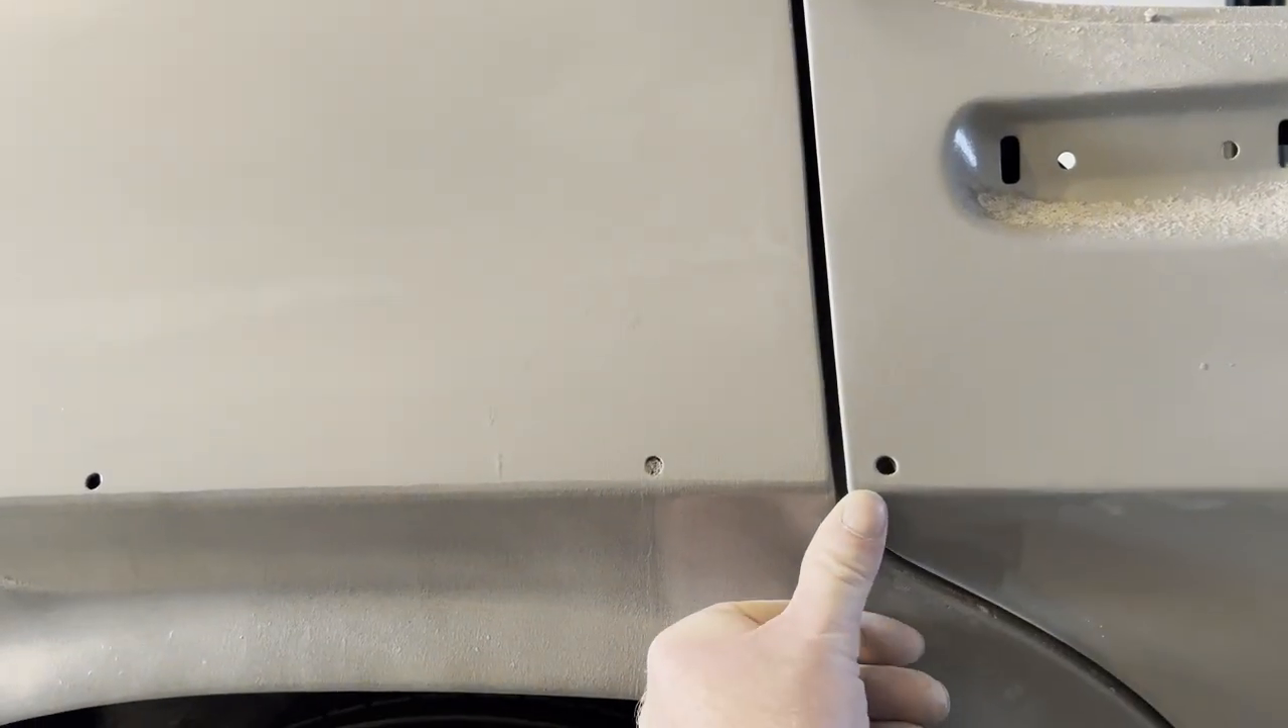Now, you see how we've got a nice gap all the way down? It's very consistent.